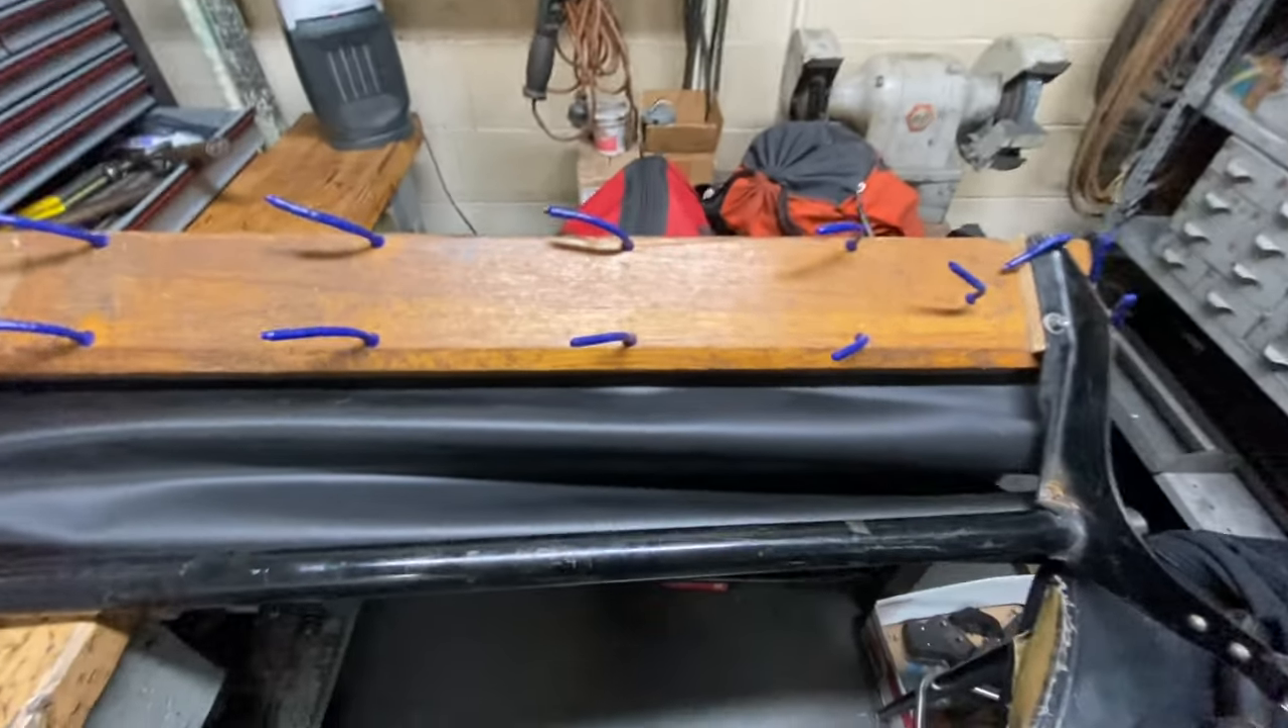I have gone through and pulled through all 16 of these rivets through the cushion board.